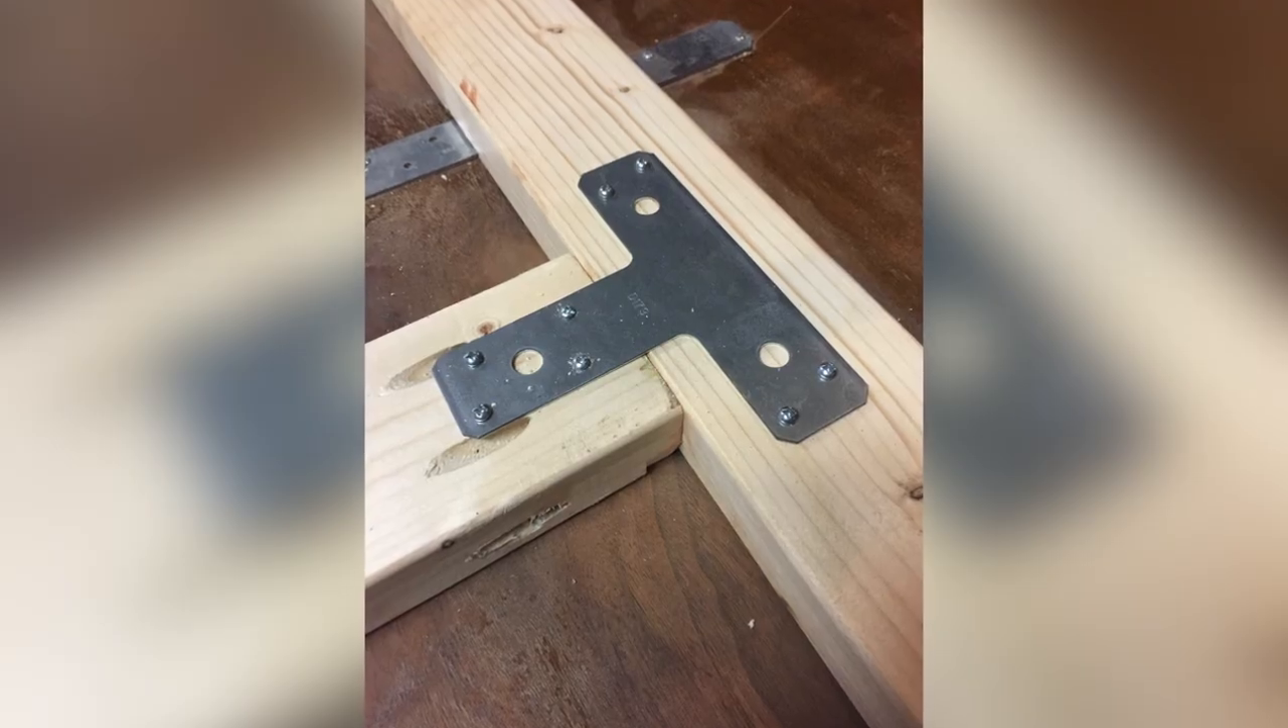I also added a T face plate to the joint between the 2x4s for some additional strength.